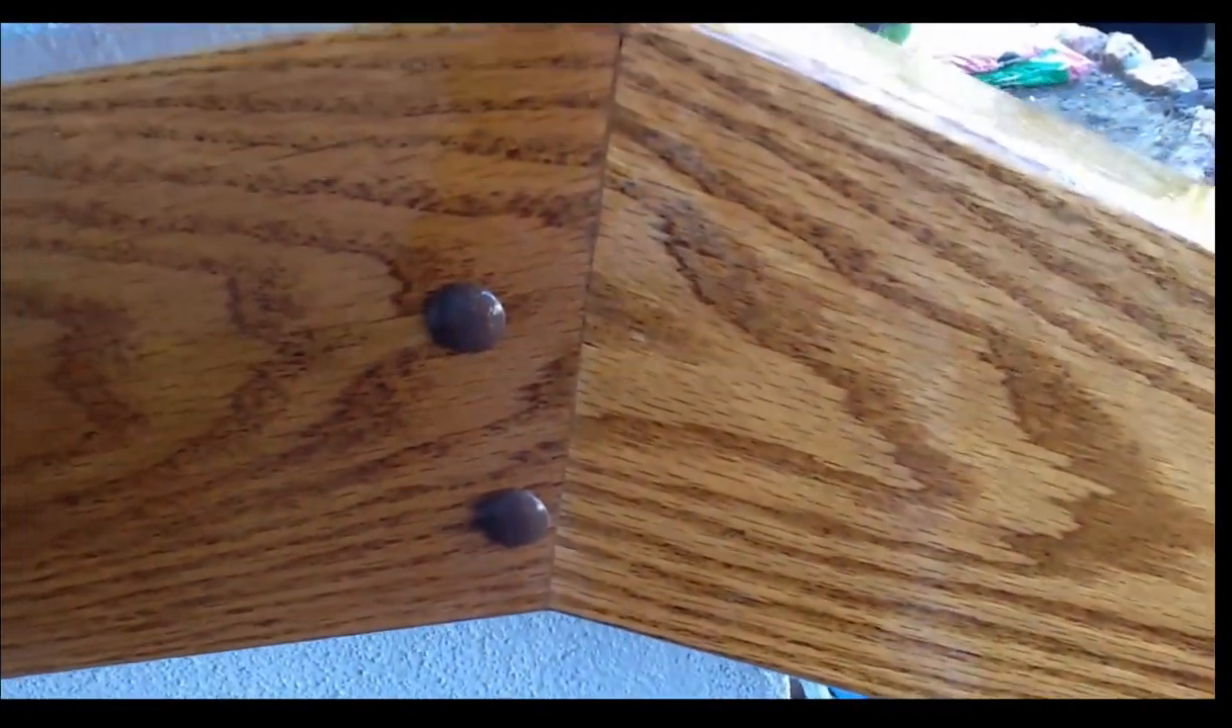The joints are nice and clean. See how clean the joints are? Nice and tight. All the way around.